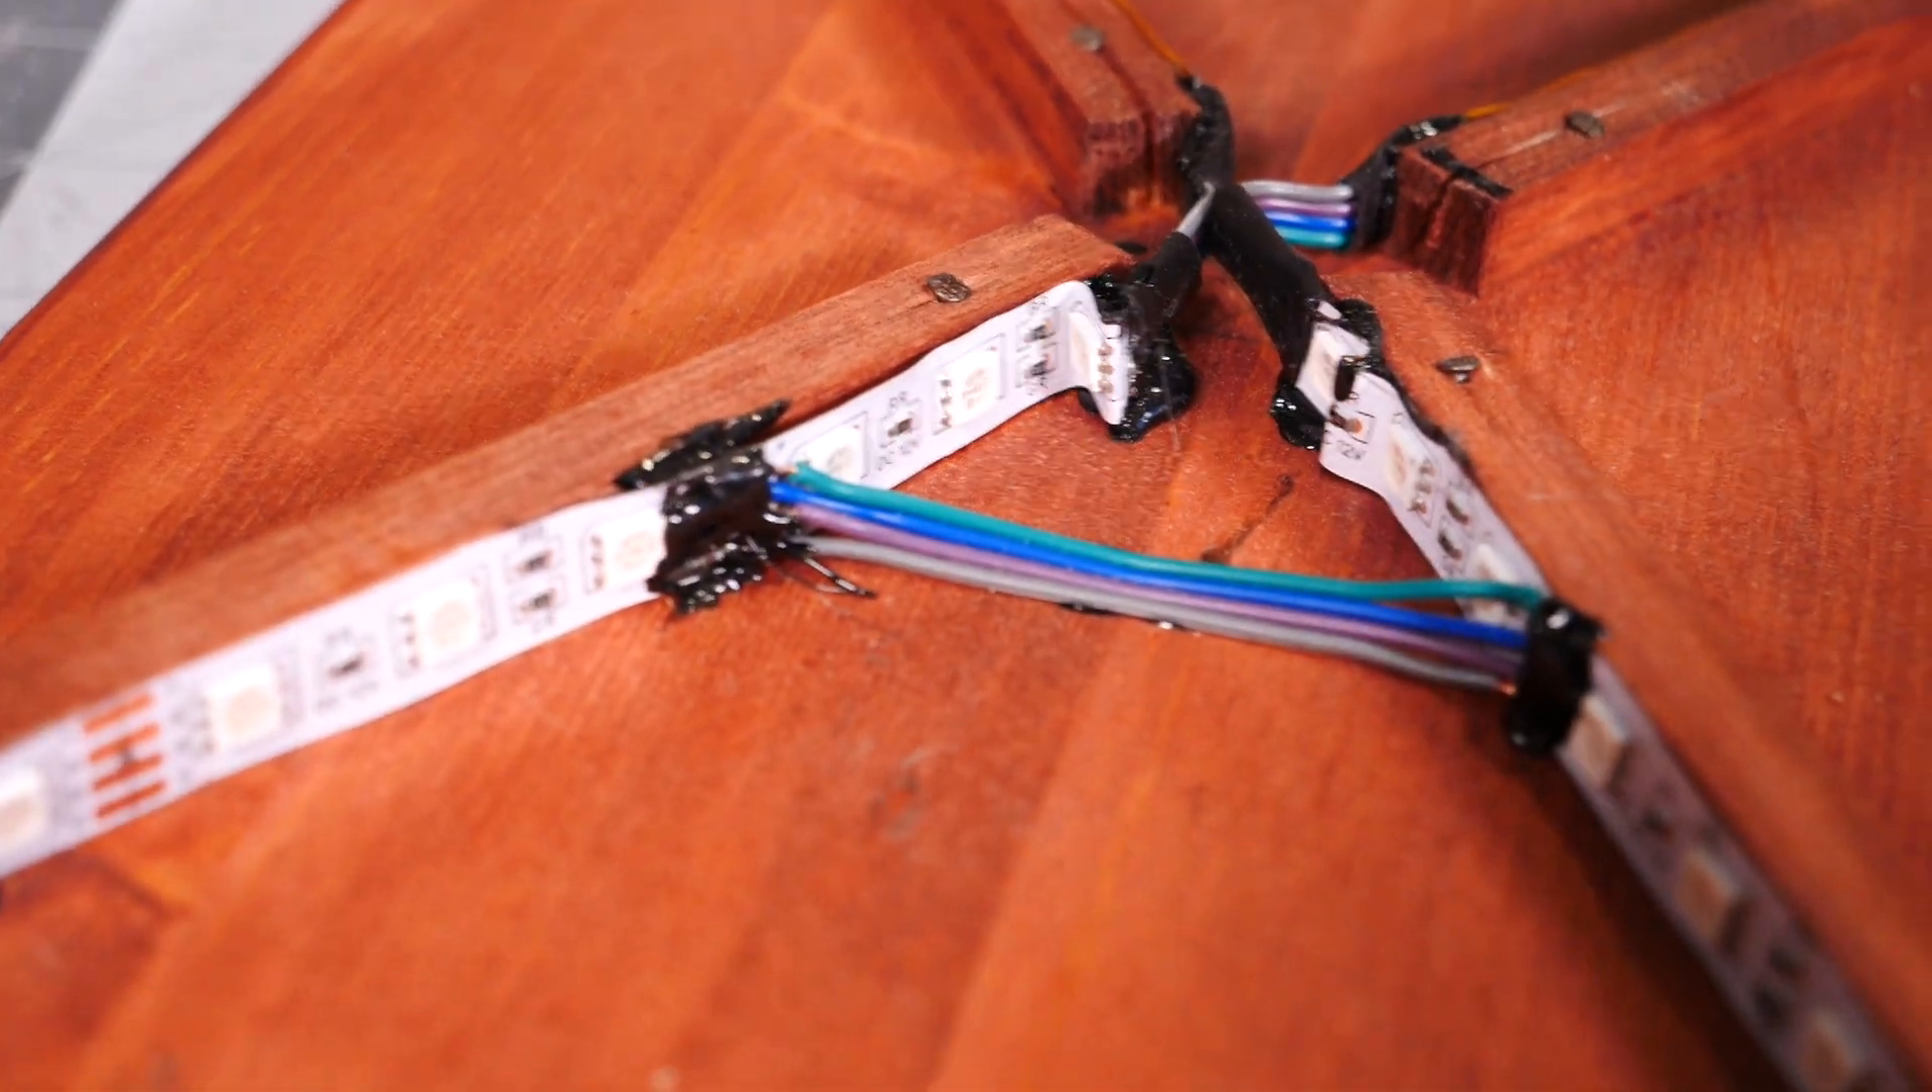Now, what I've done differently here is that I've connected the LED strips together with four wires that are attached together, so it looks a lot cleaner this way.